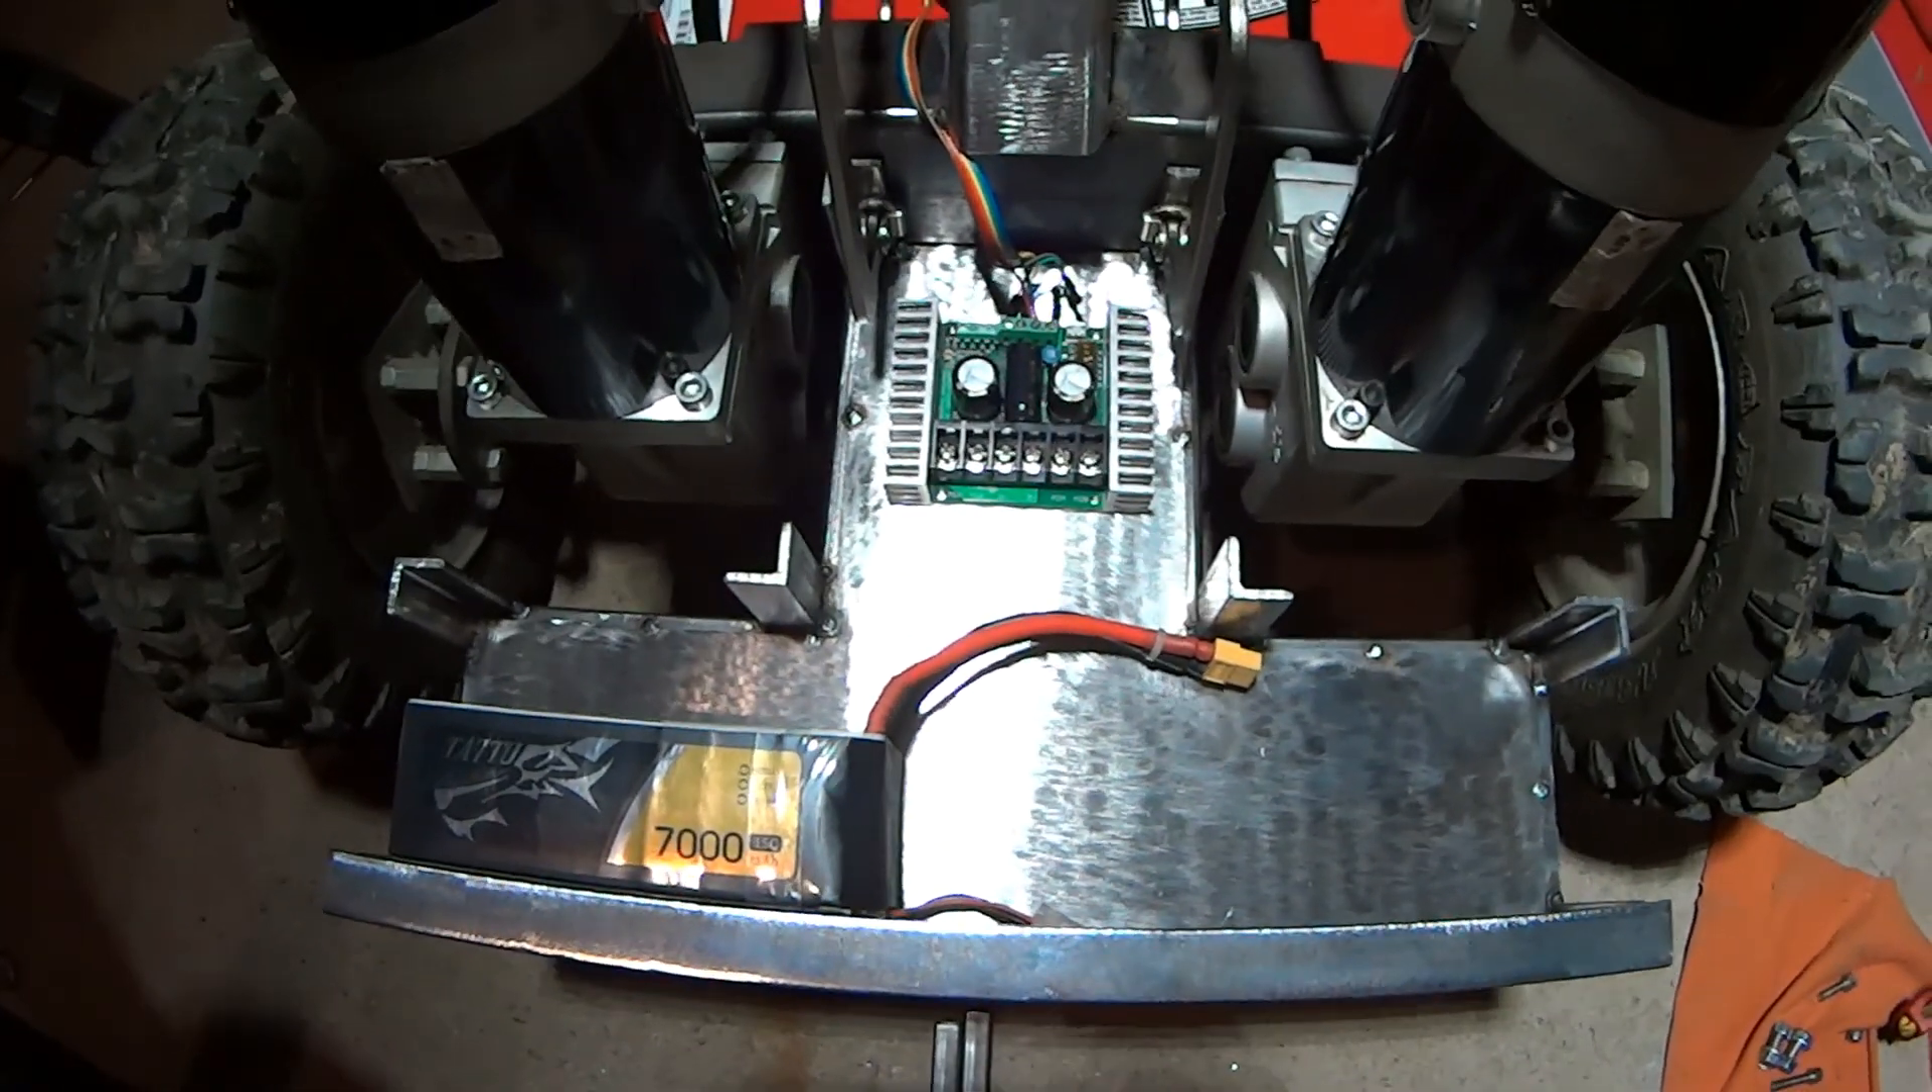All right so this is what it kind of looks like at this point we've got a frame mocked up.